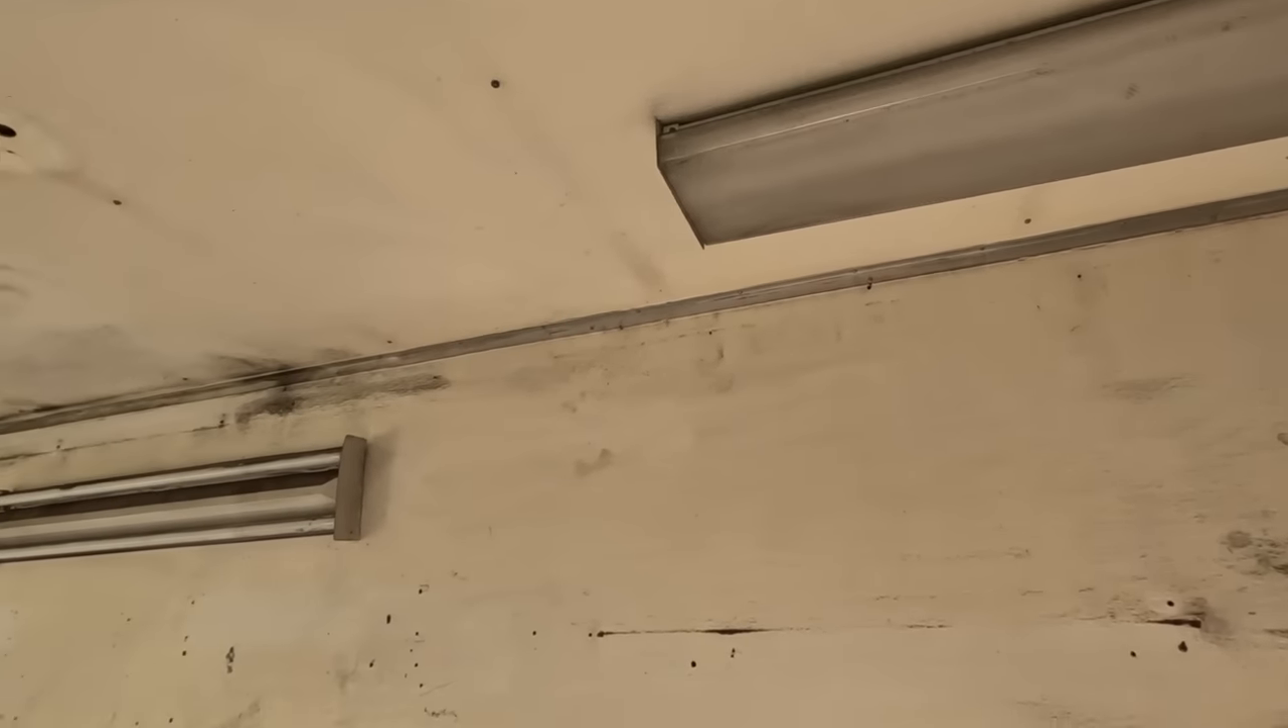The only thing i have left to do is take out these lights and because i've been working so much in uh after dark i've been leaving those those to the very end.